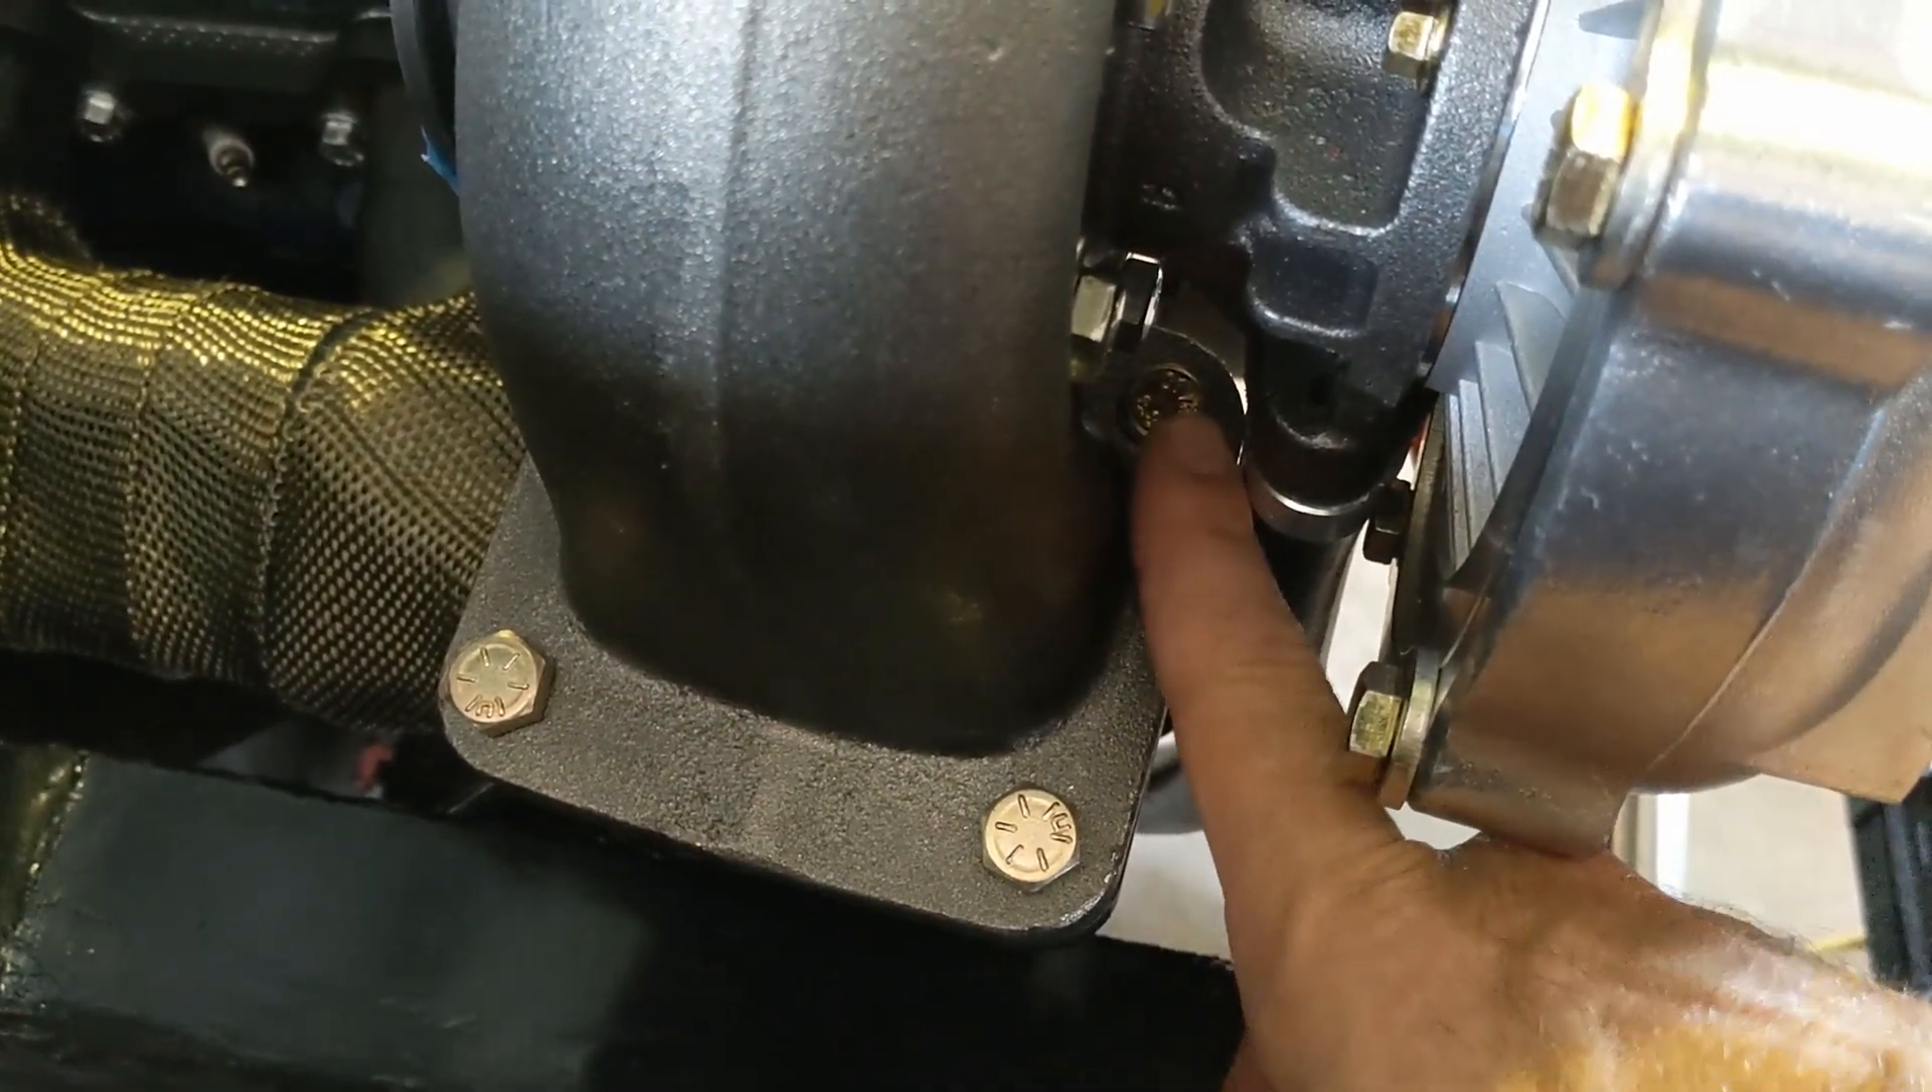Okay, the turbo itself is installed.